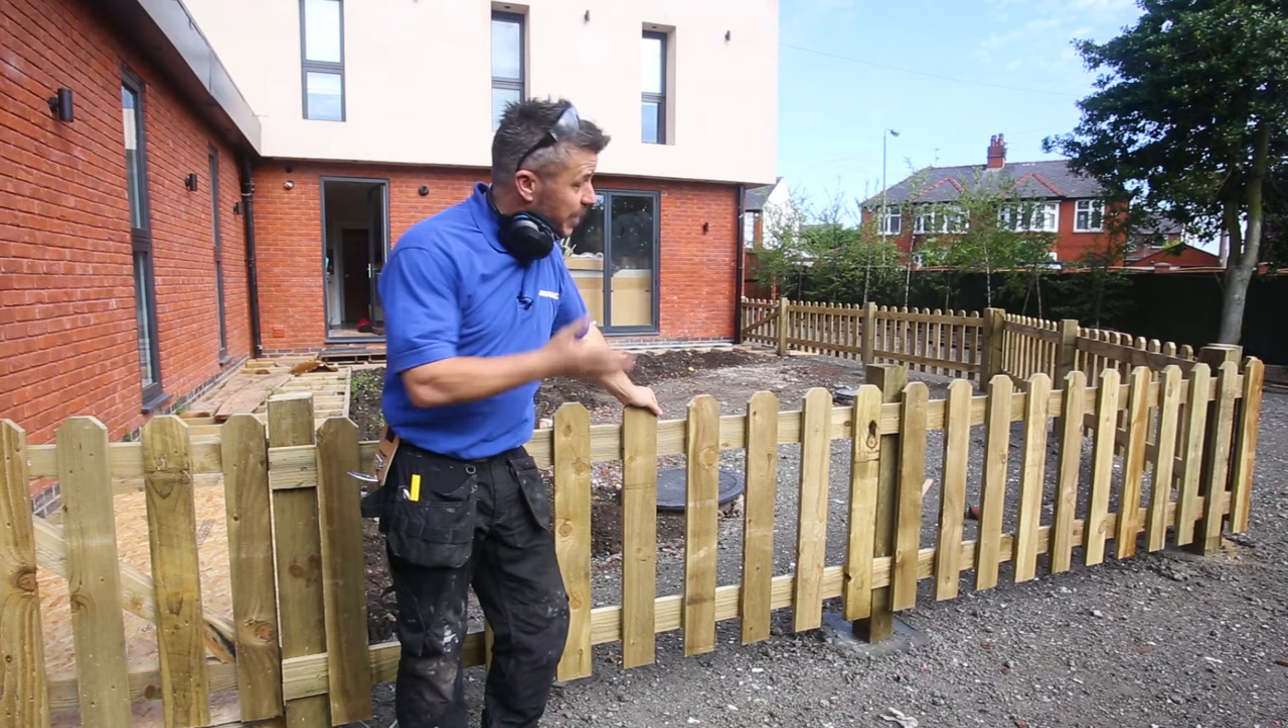So that's my picket fence complete.